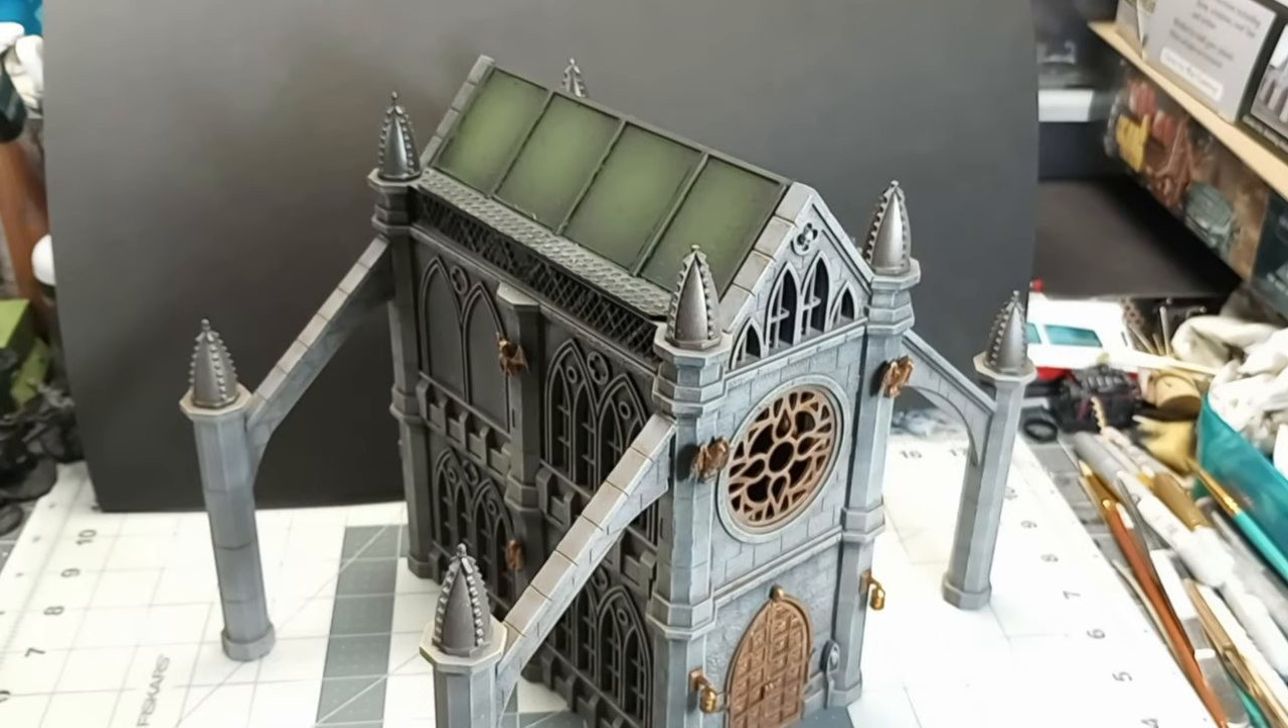And there it is, our completed church with our scratch-built roof, ready for the underhive.